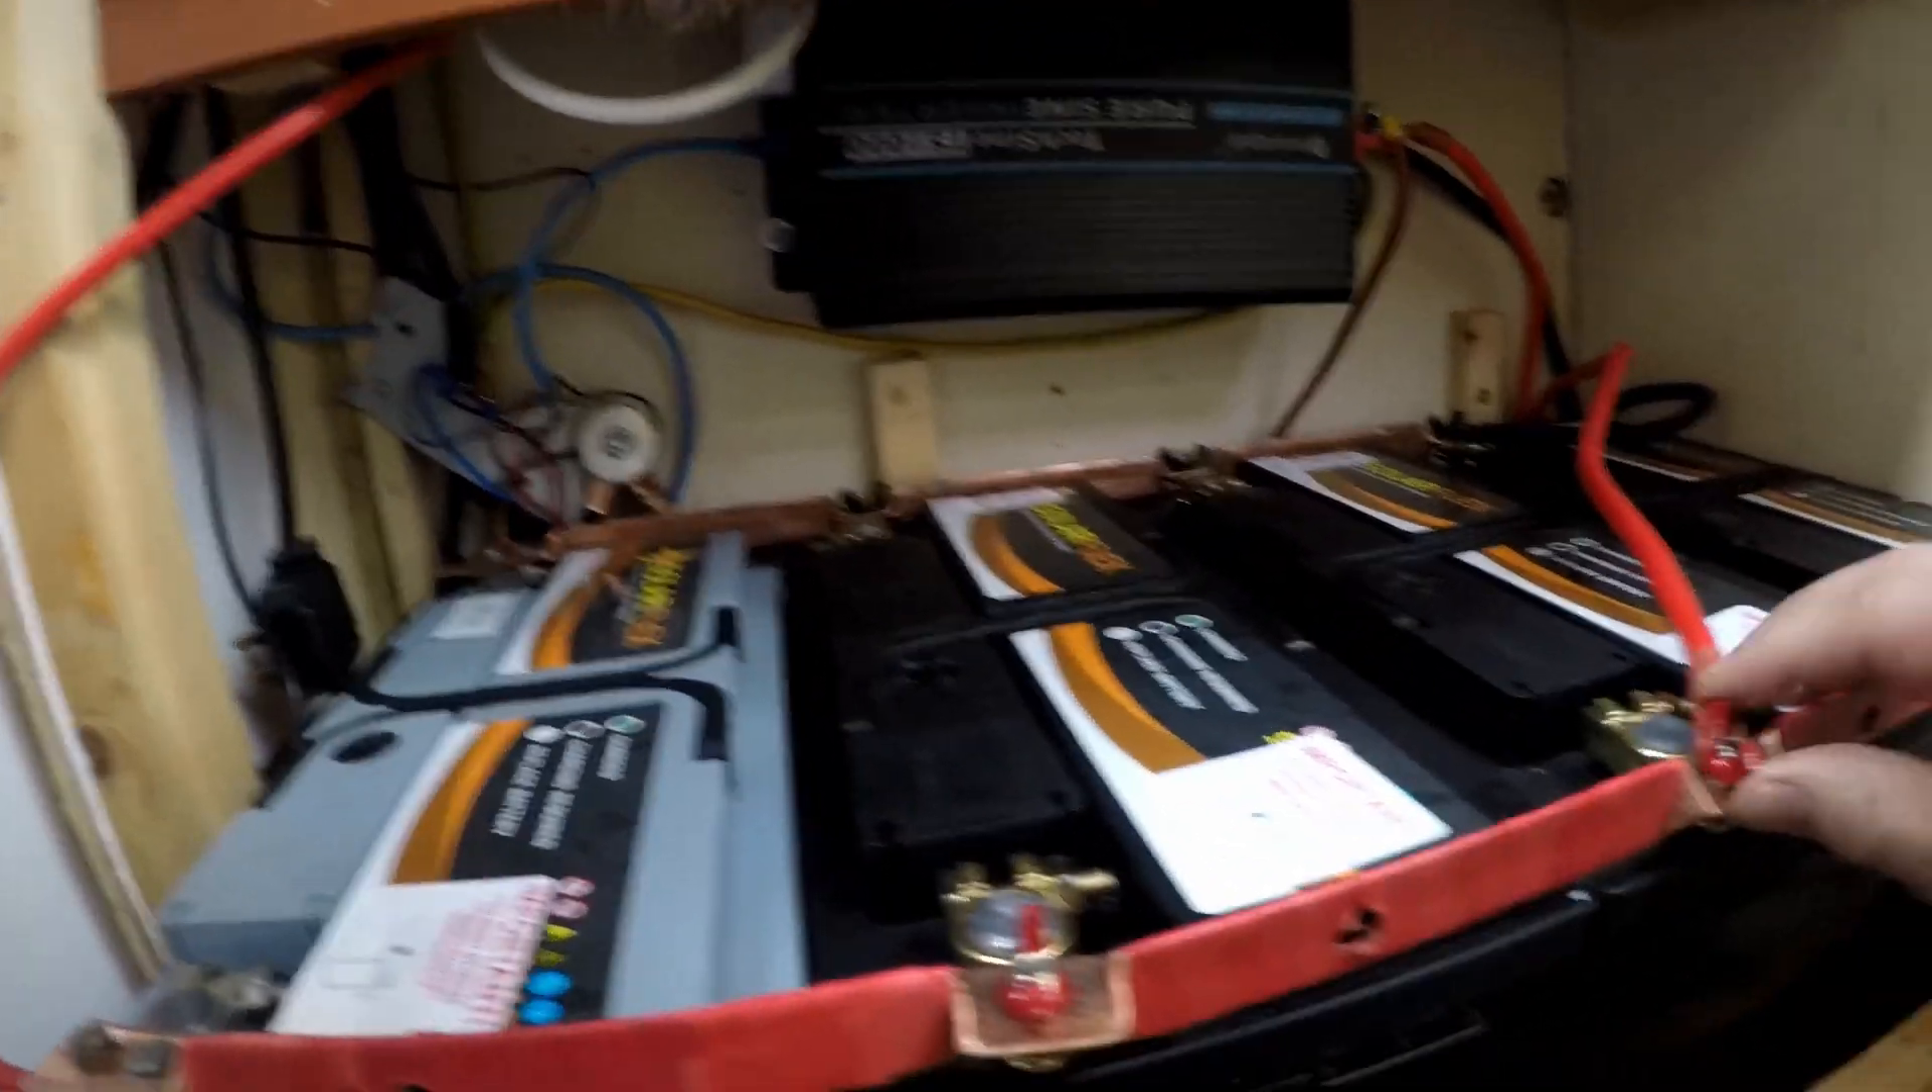I've got all the batteries in in here all my bars on all the wires made up.